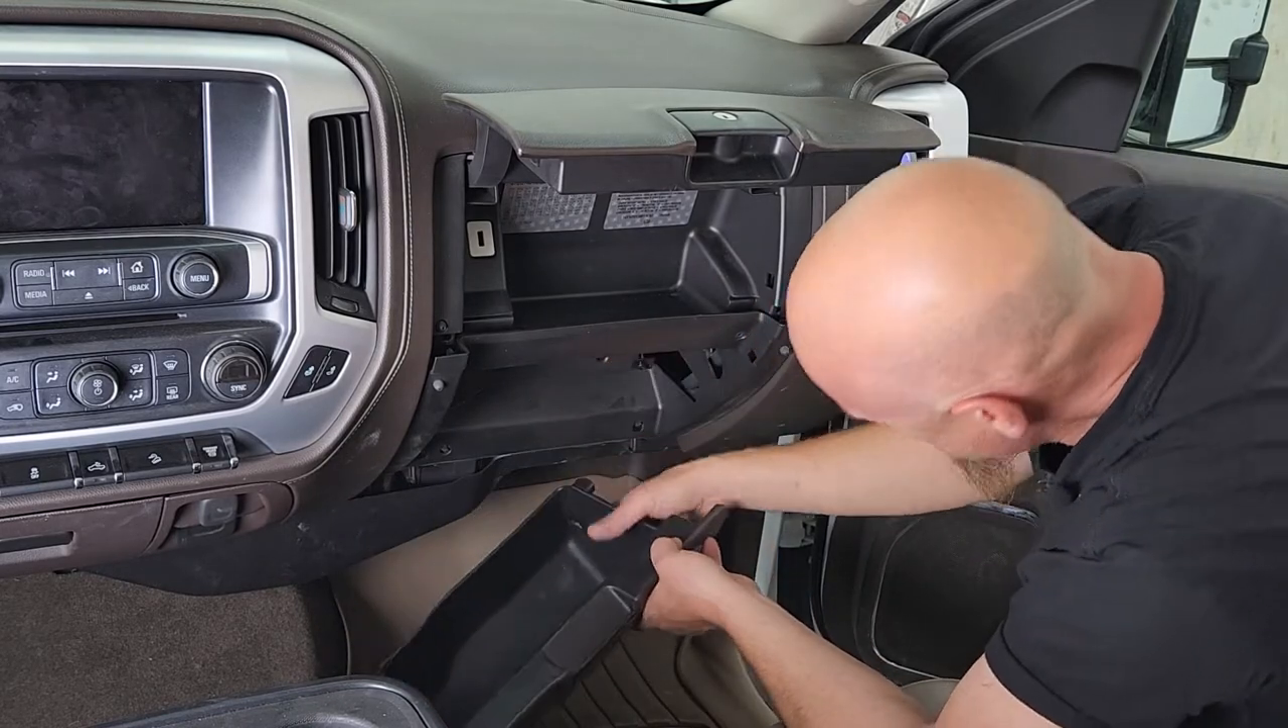And the lower glove box is off.